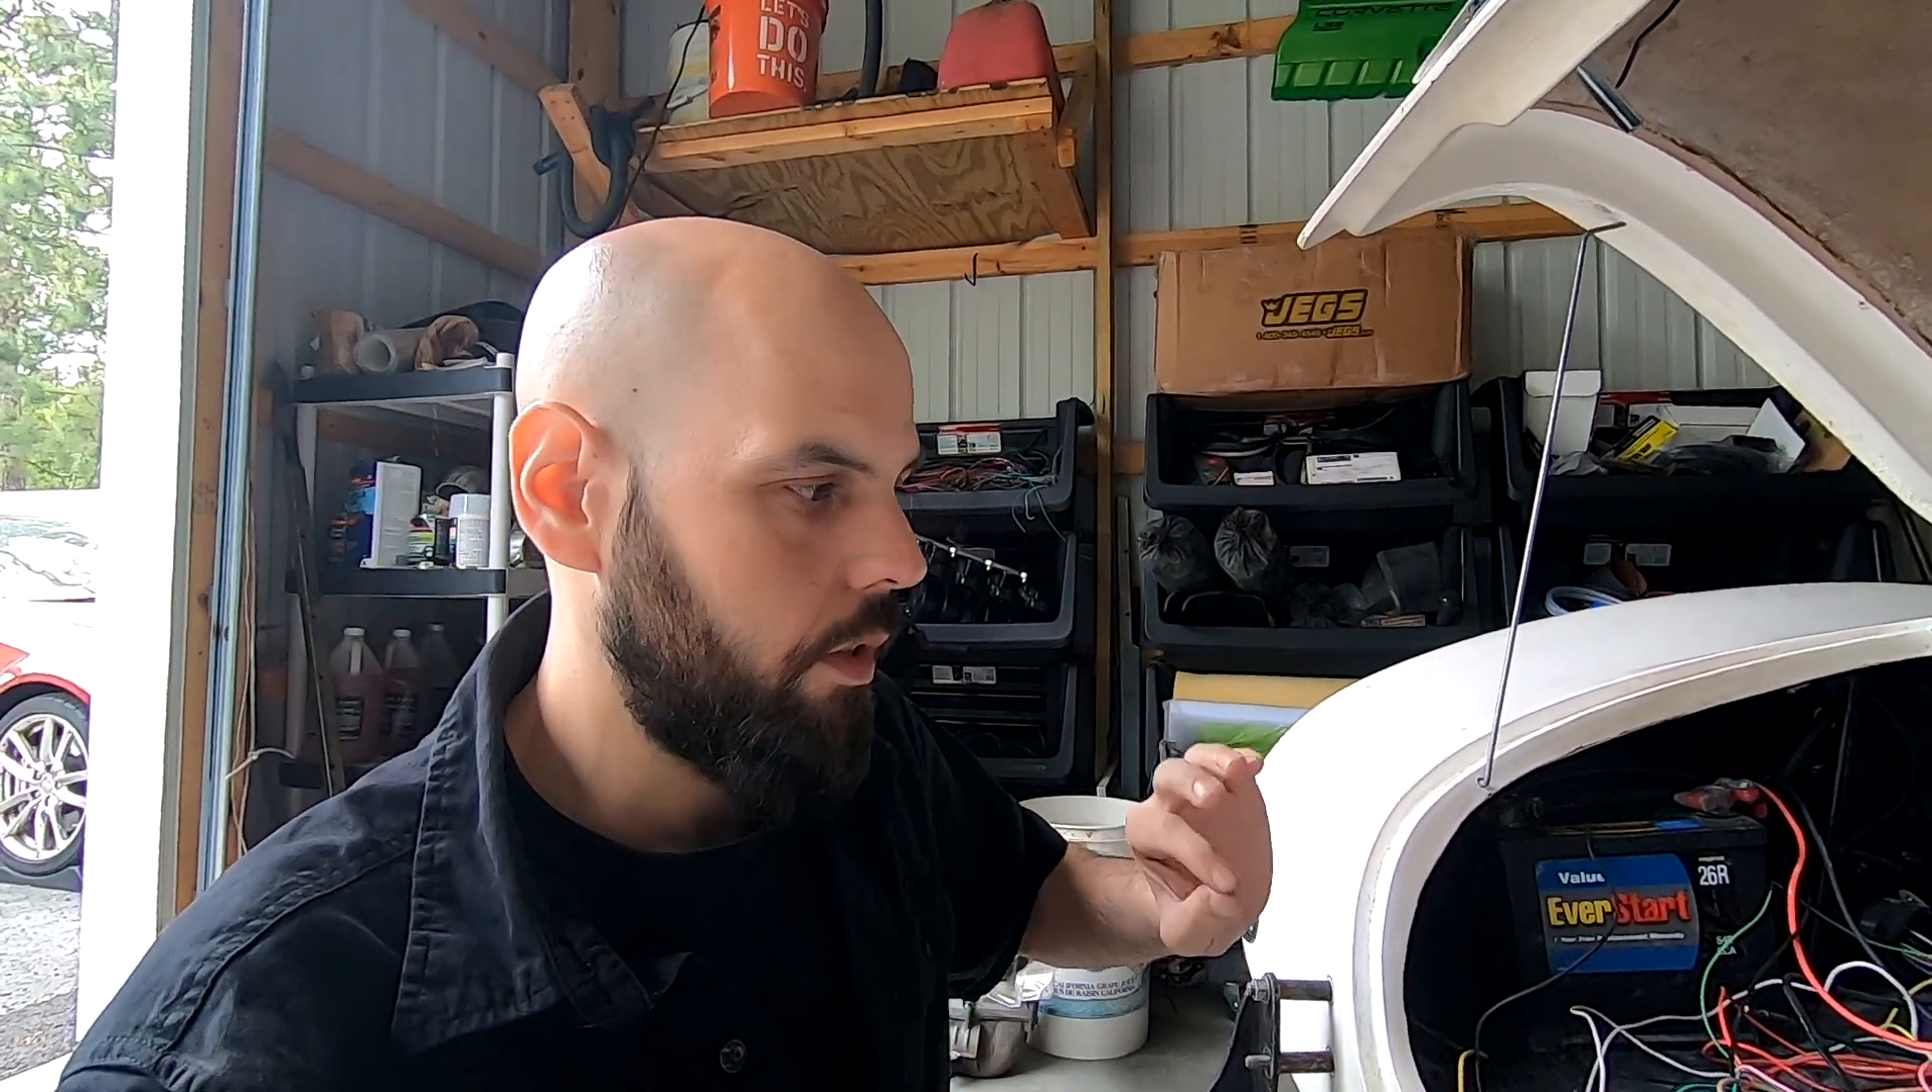So the wiring back here is not done yet. I haven't finished making panels. I haven't shortened the wires.